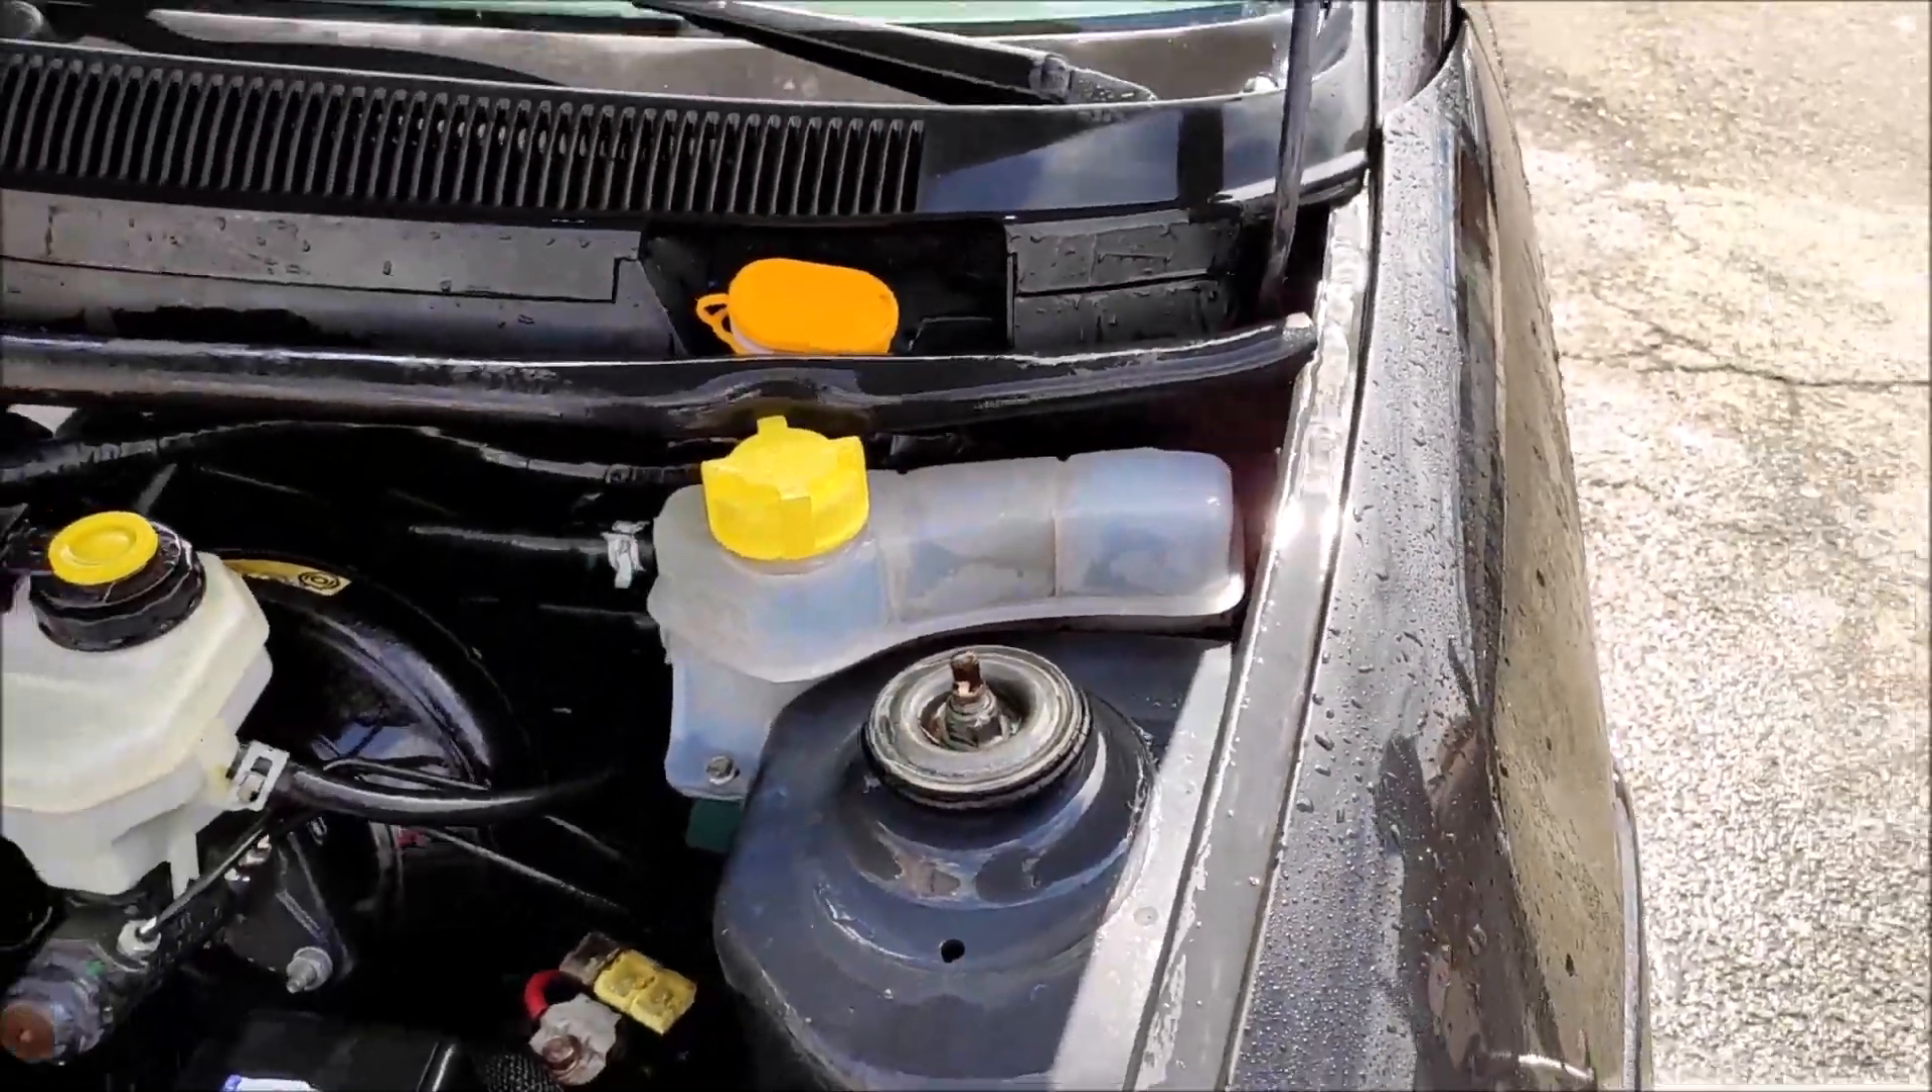Já instalei aqui o reservatório de novo.